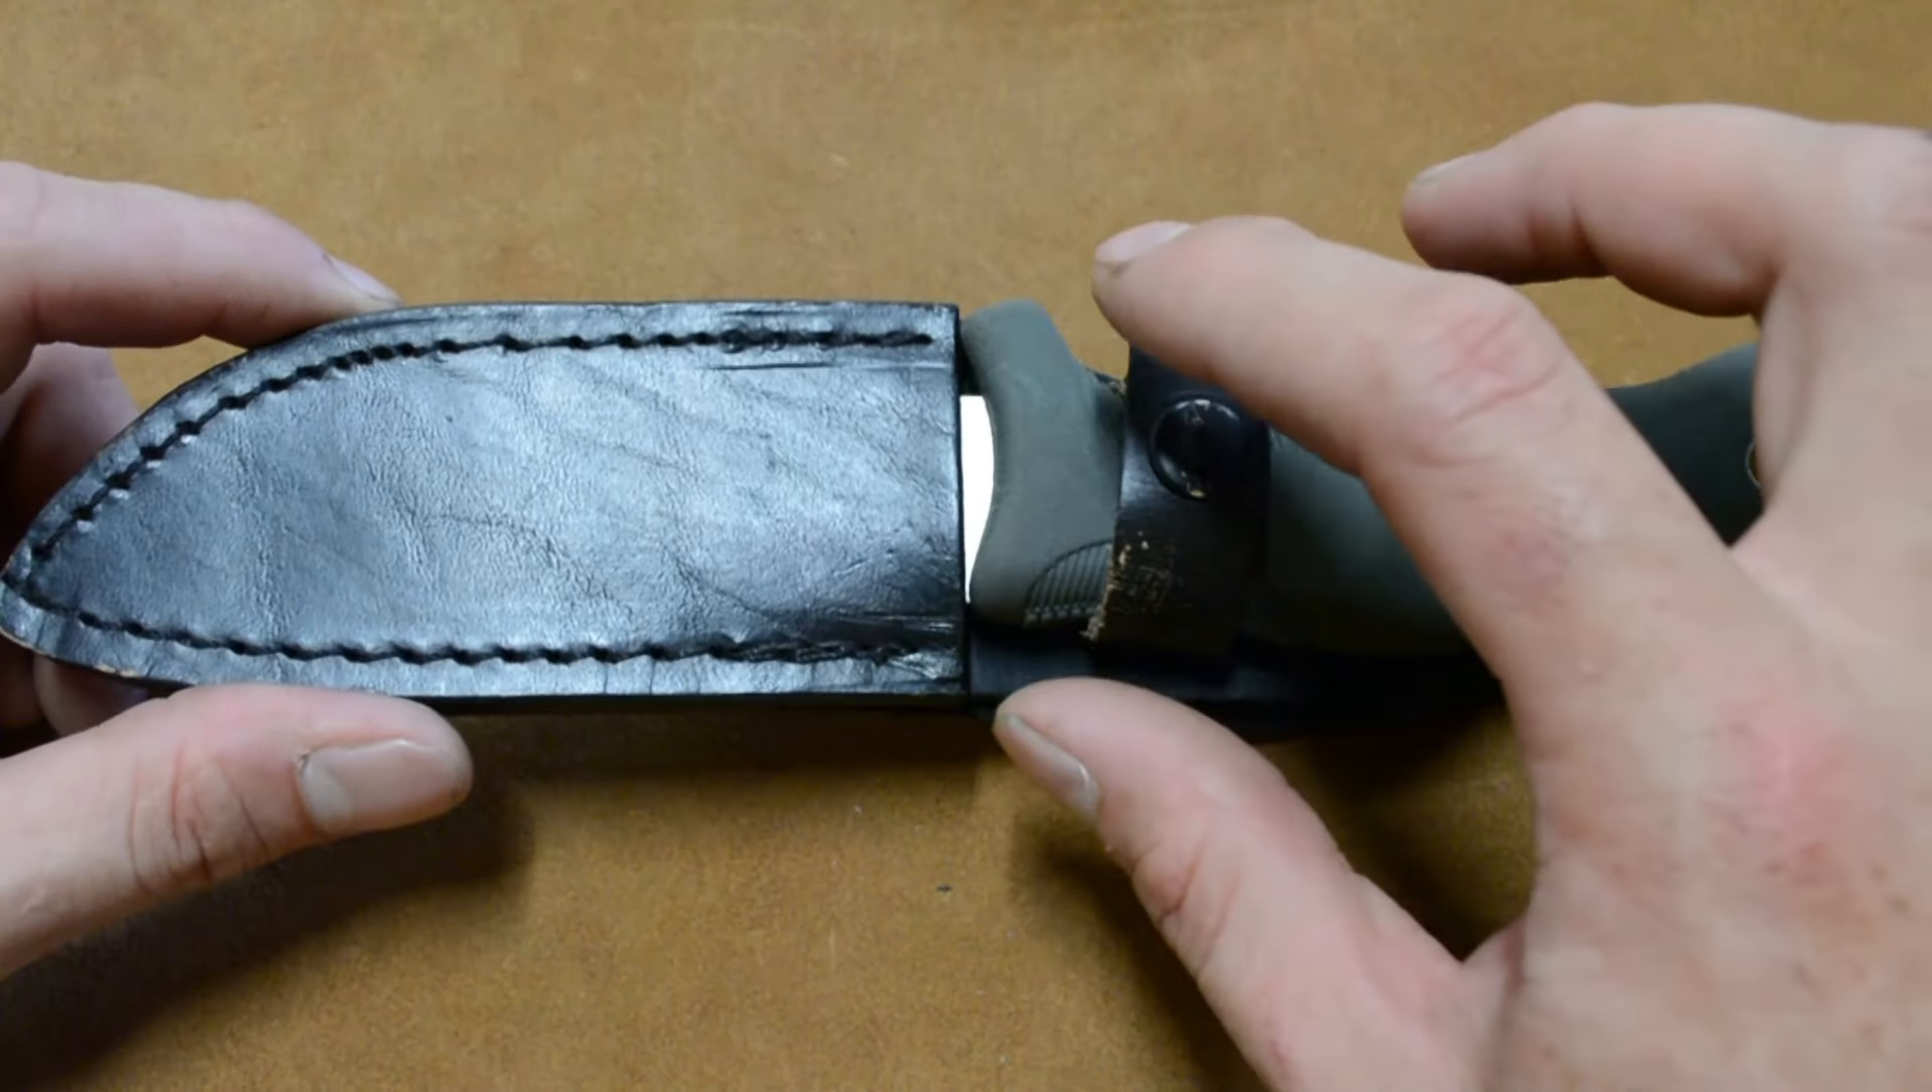And you can see there's this gap here. There's really no thought to making this knife really fit this sheath.